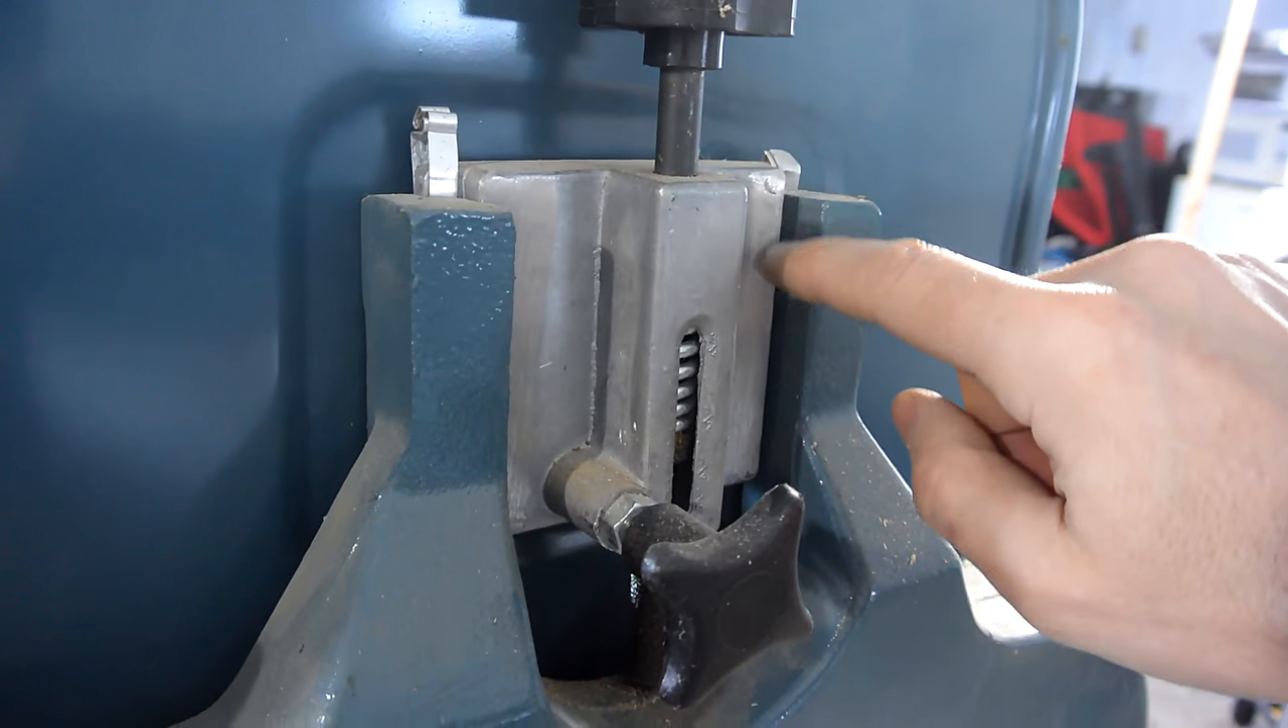You can see on the back, this block is actually sticking up the top here.